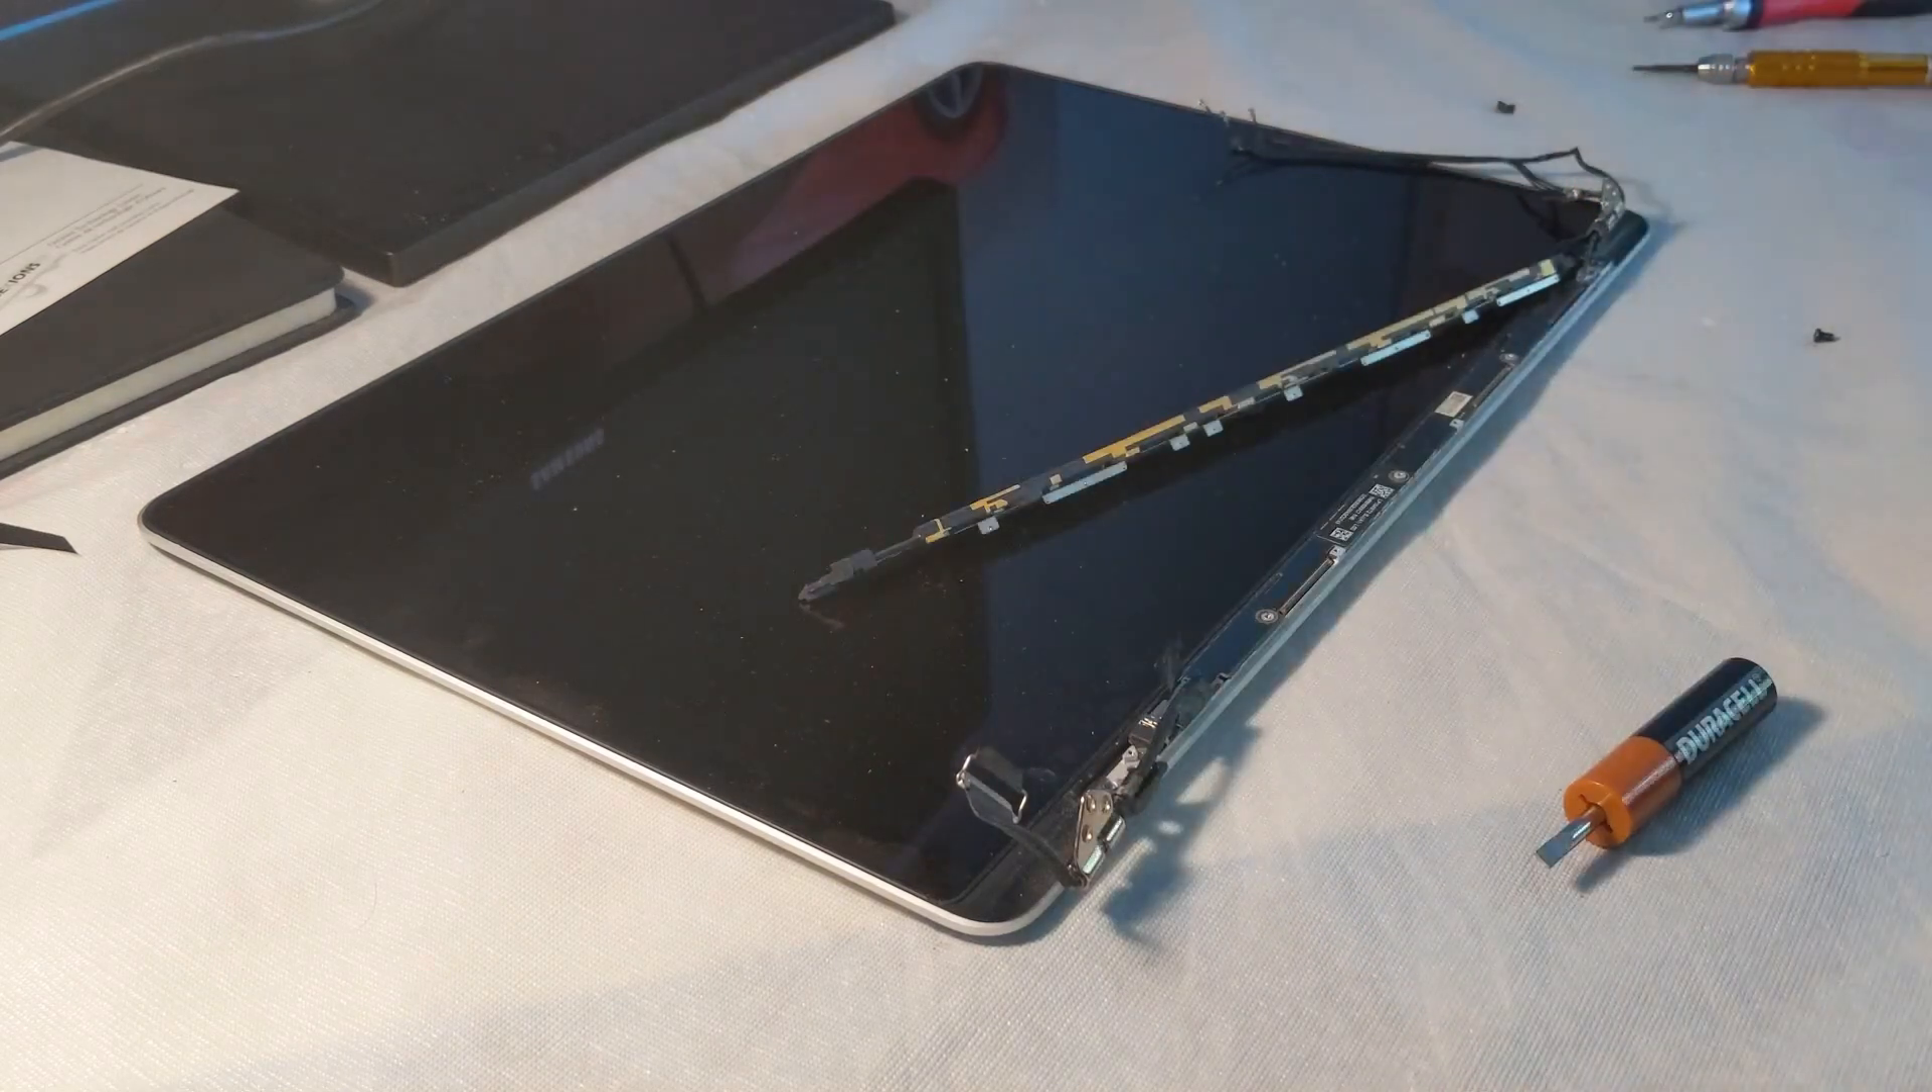Now we got the whole antenna piece taken off this display bracket and we're going to carefully place it down.